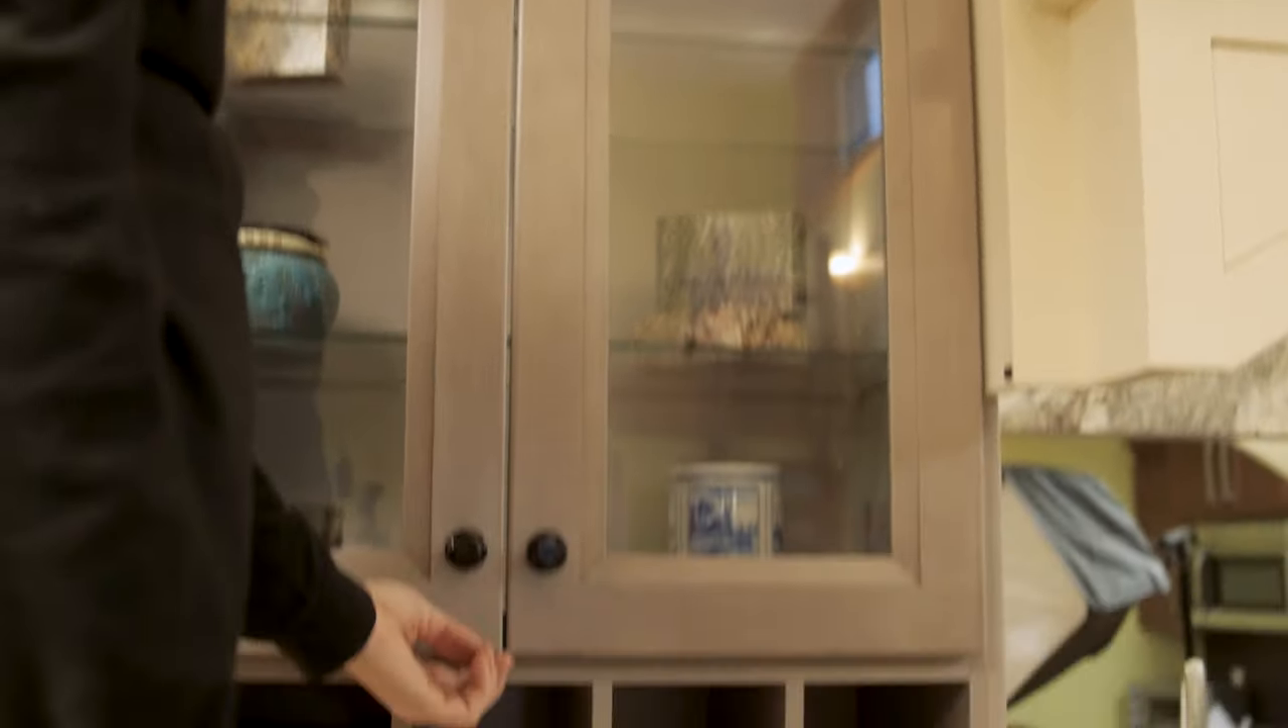The gap in the middle is pretty uniform, and the doors are at the same height that they should be. And I'd say that this cabinet is adjusted well now.